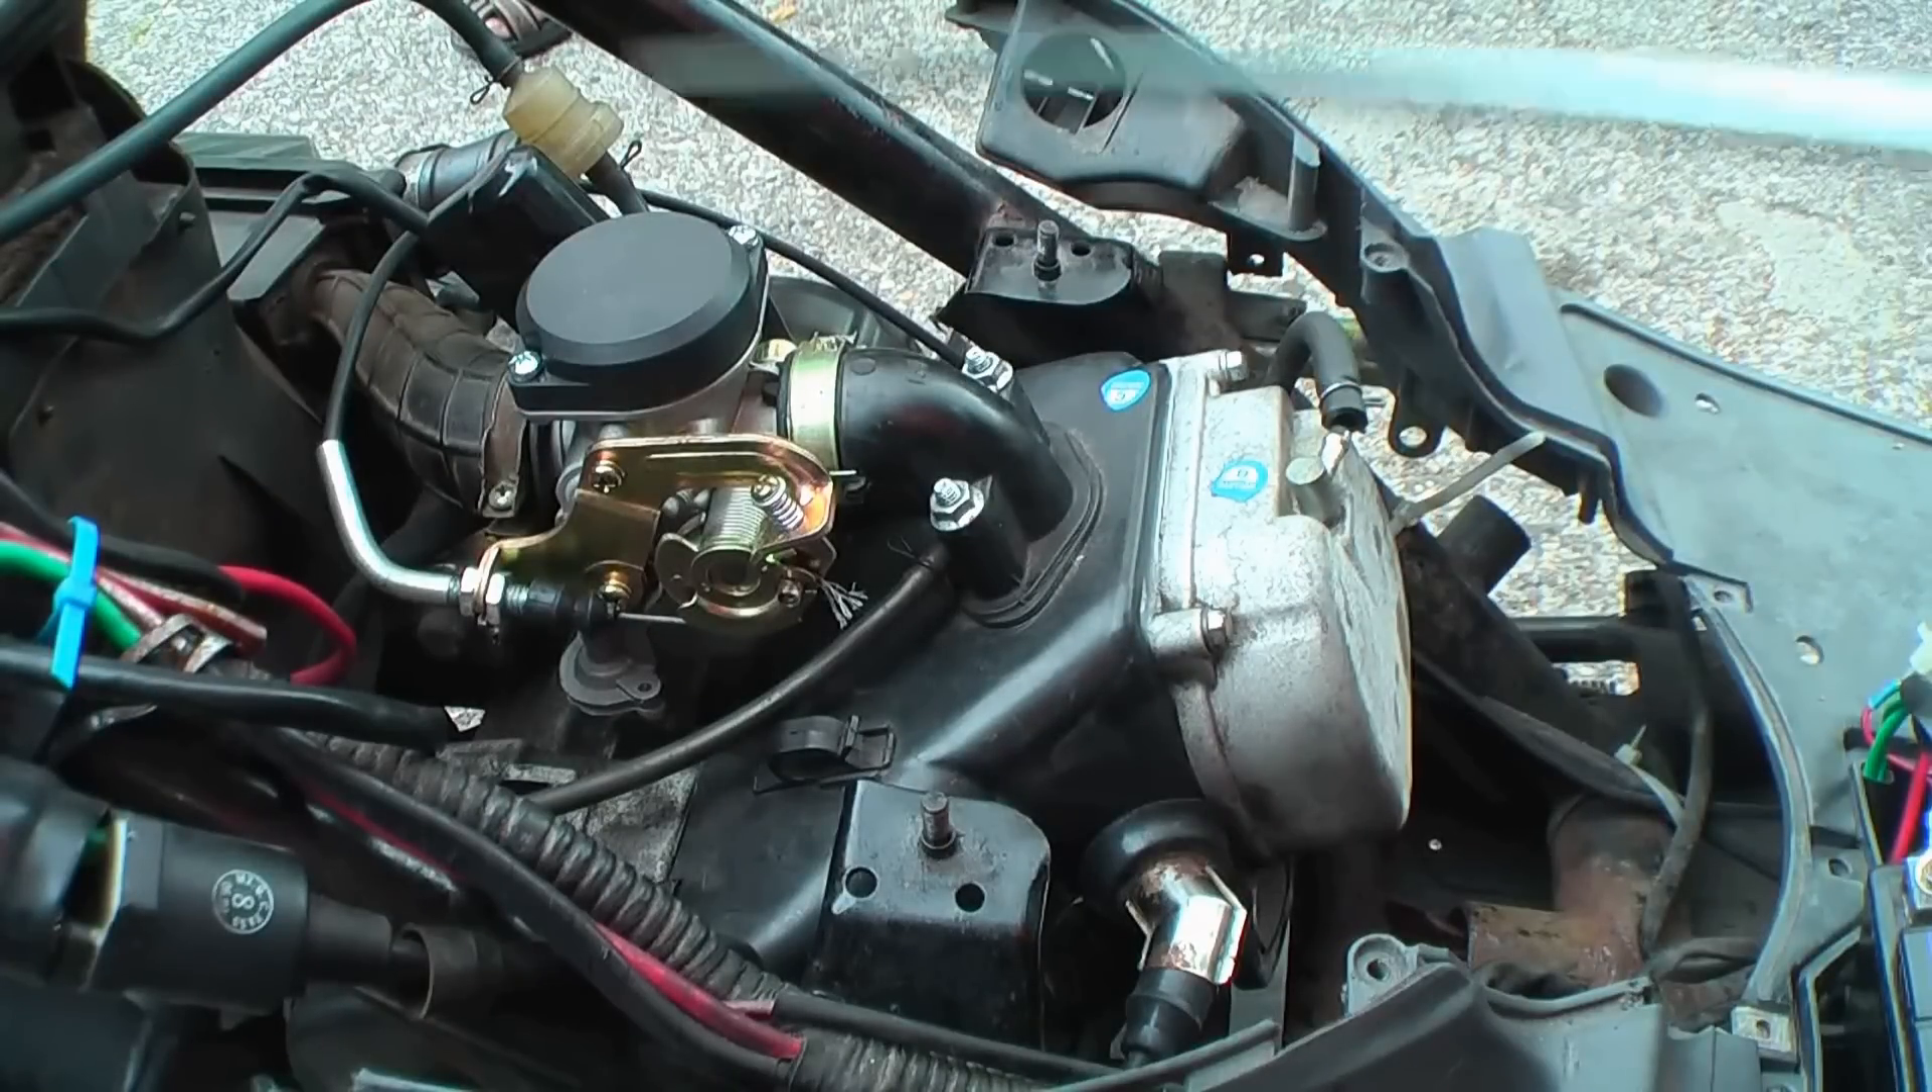So, Vergaser haben wir draufgesetzt. Haben hier alles festgezogen.